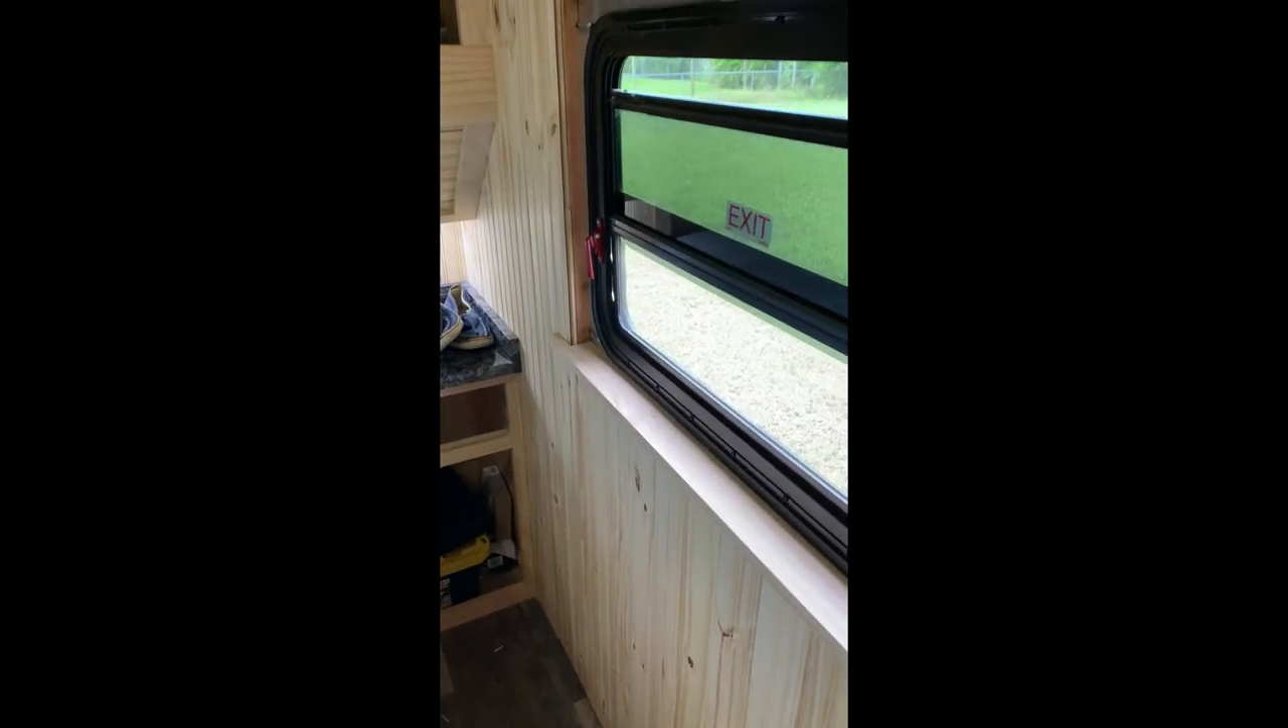Got my windowsill in.